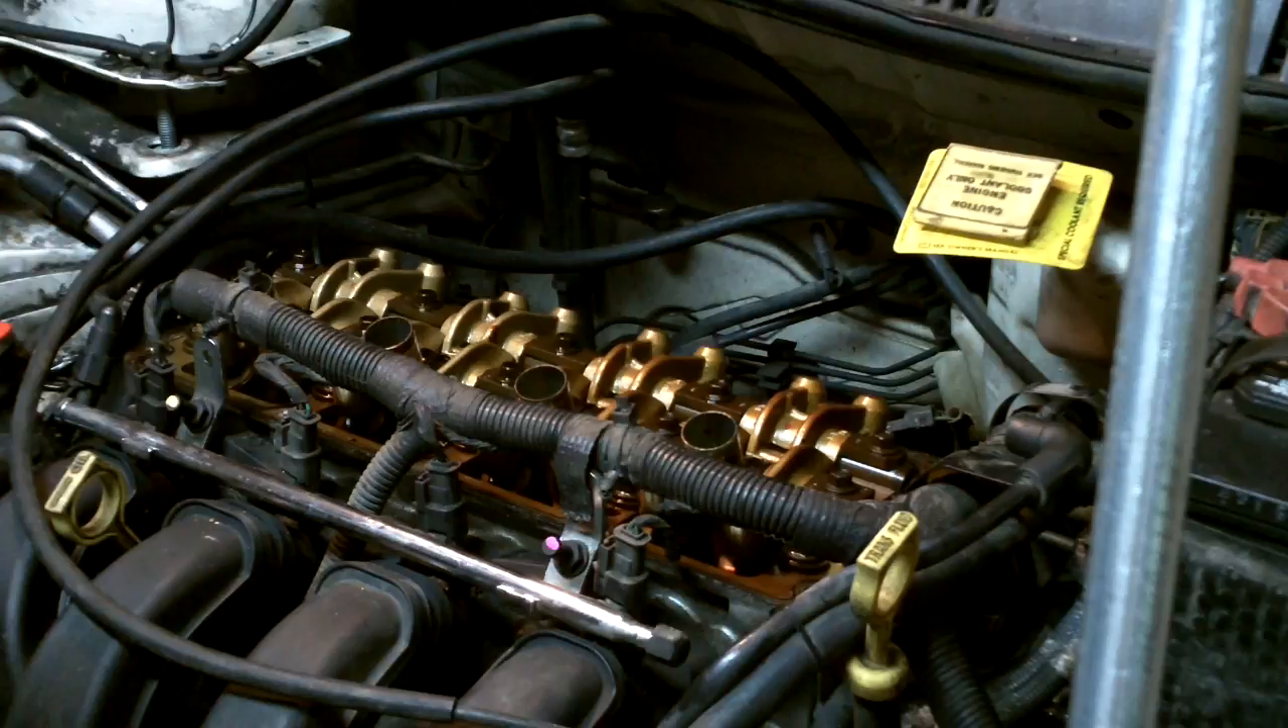And that is the valve cover off.